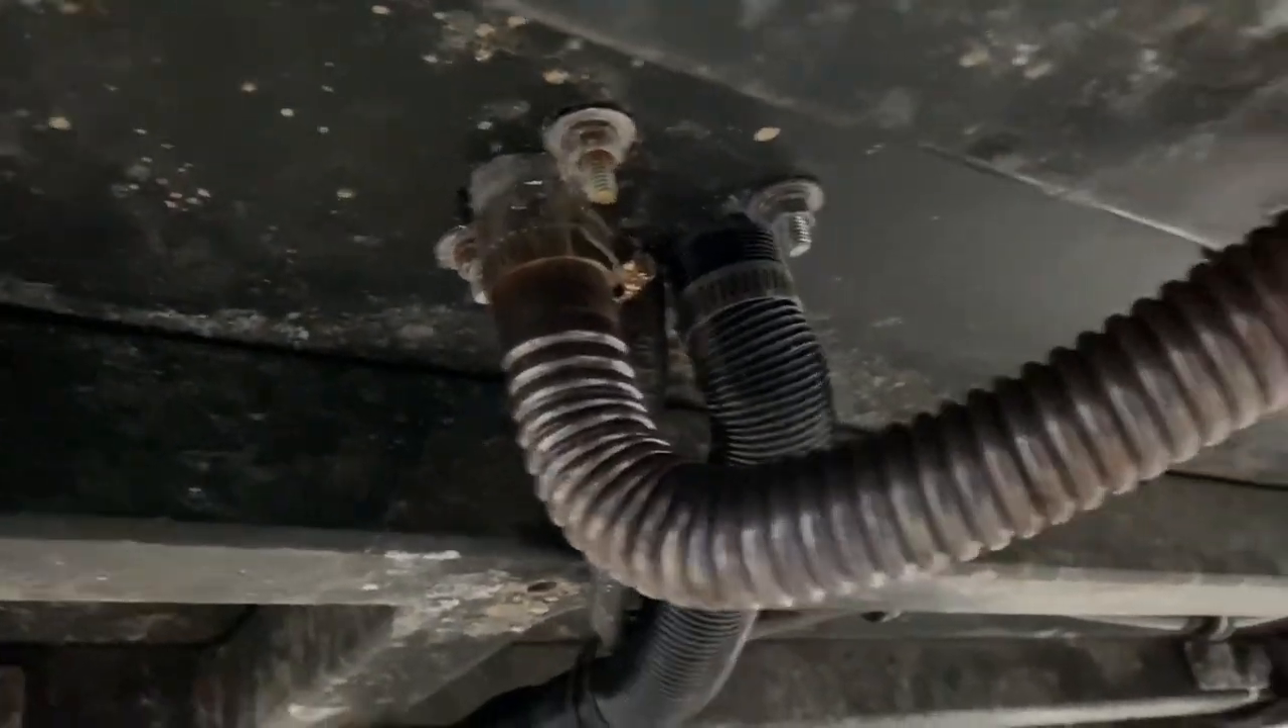Underneath, you can see there, there's the exhaust output where I bolted it through.